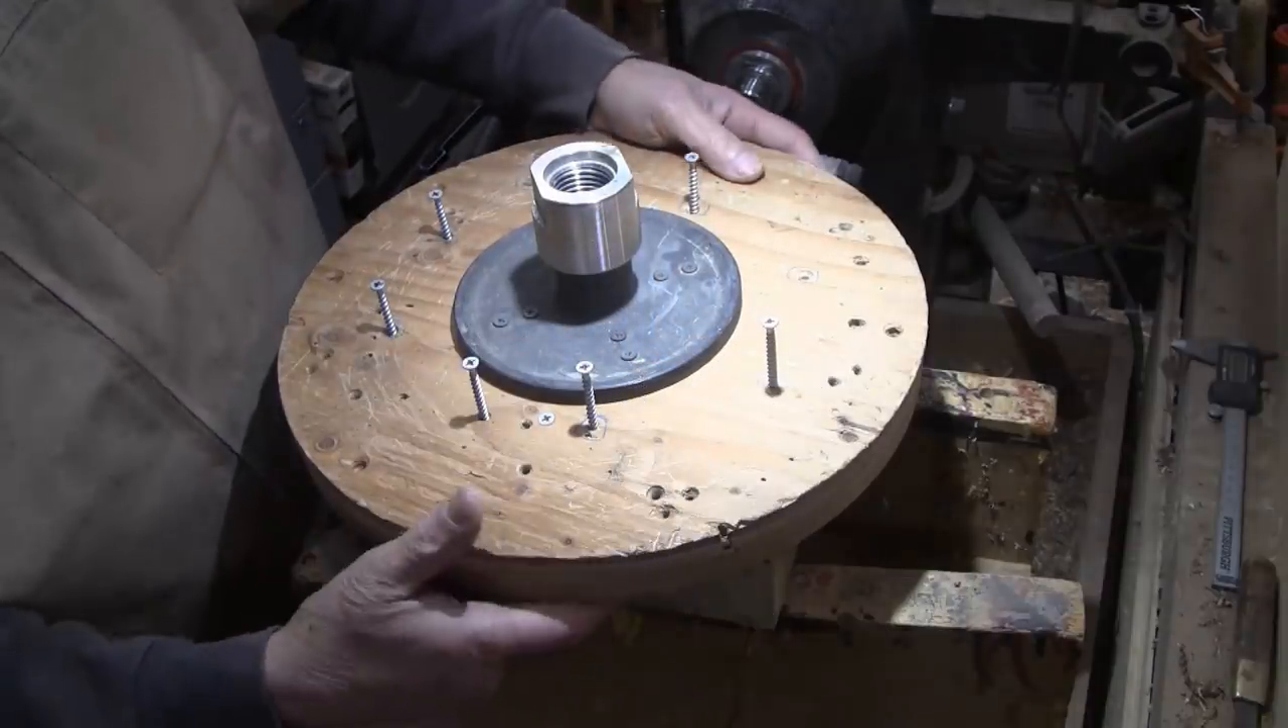I've got the screws backed out.